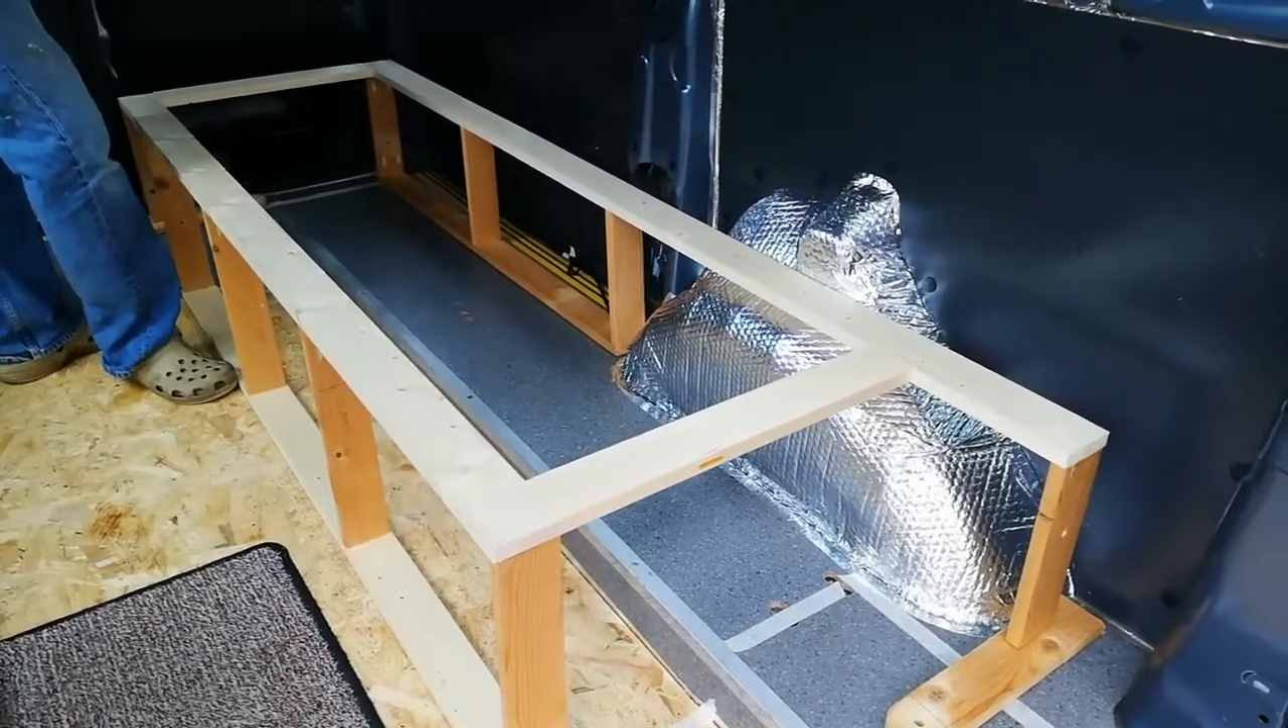And that is the main part of the bed frame a couple more cross supports to put in.